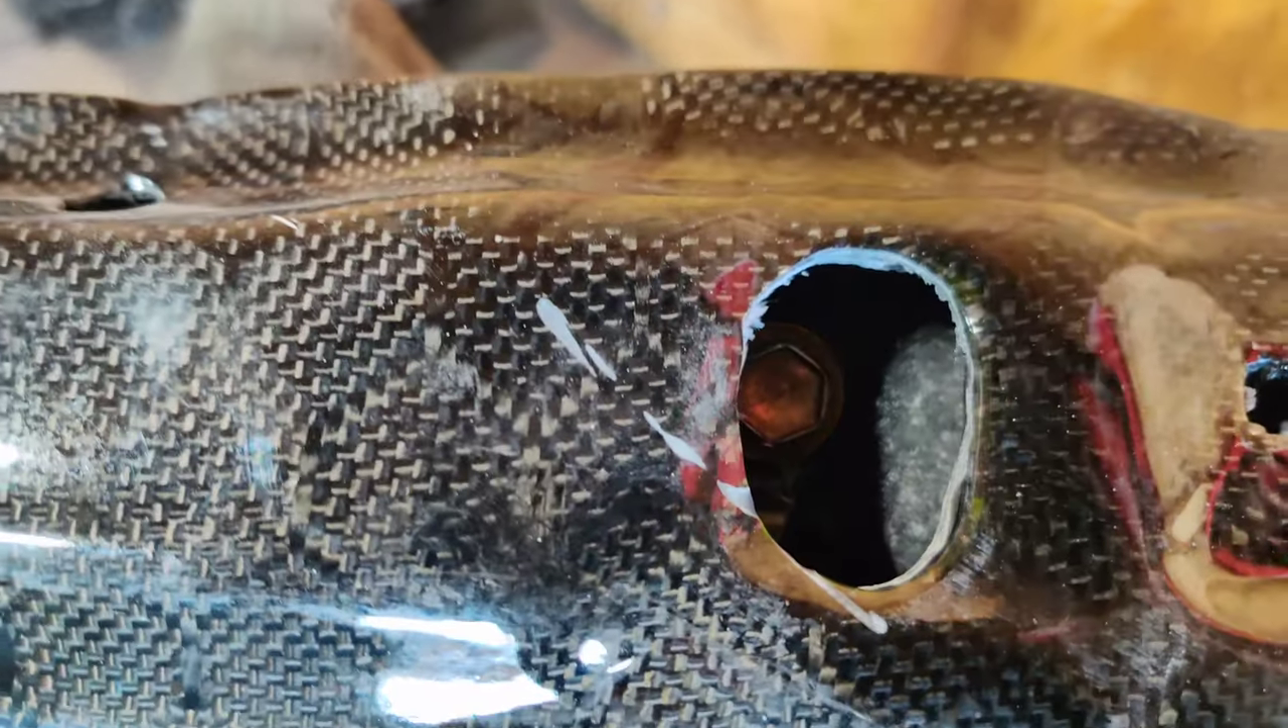I had to open up this hole a little bit more just because as you guys can see it's kind of off.